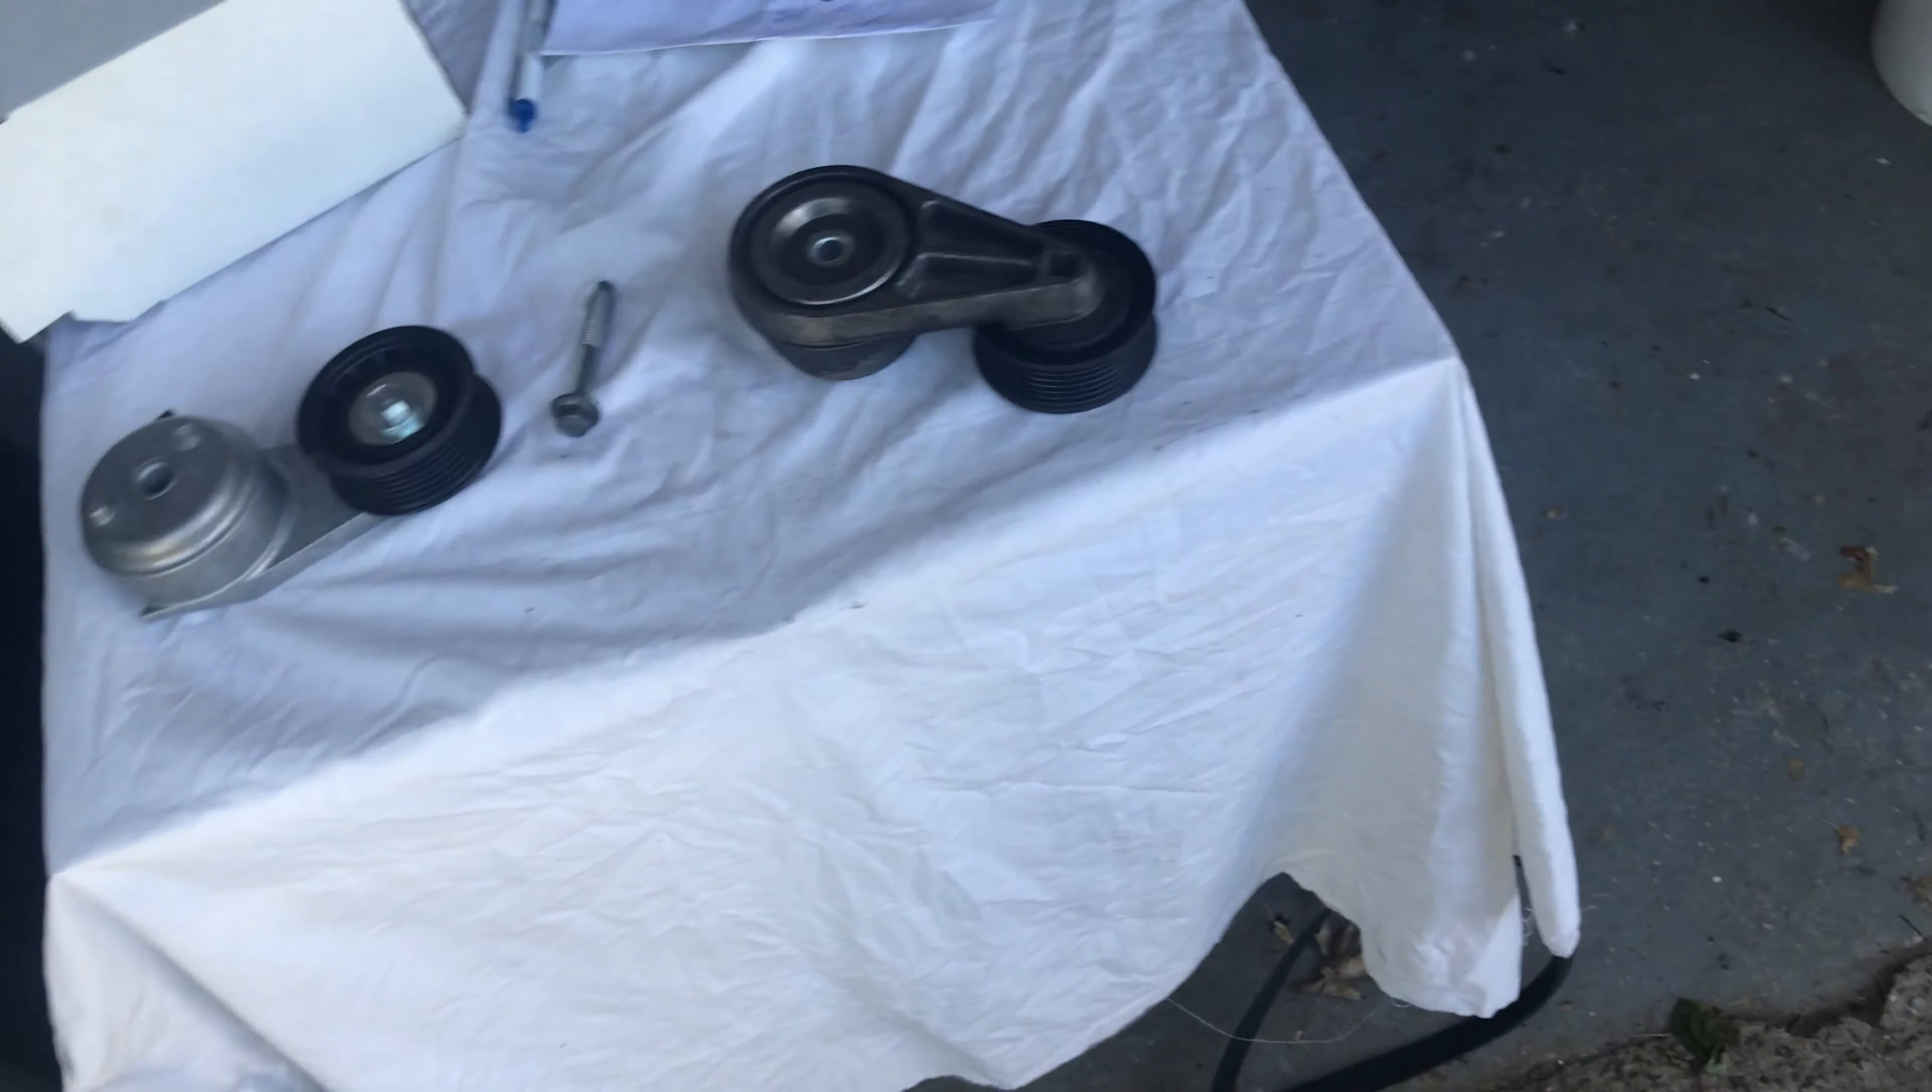And but yeah now the now the pulley is actually out and now we just have to put this one back in.